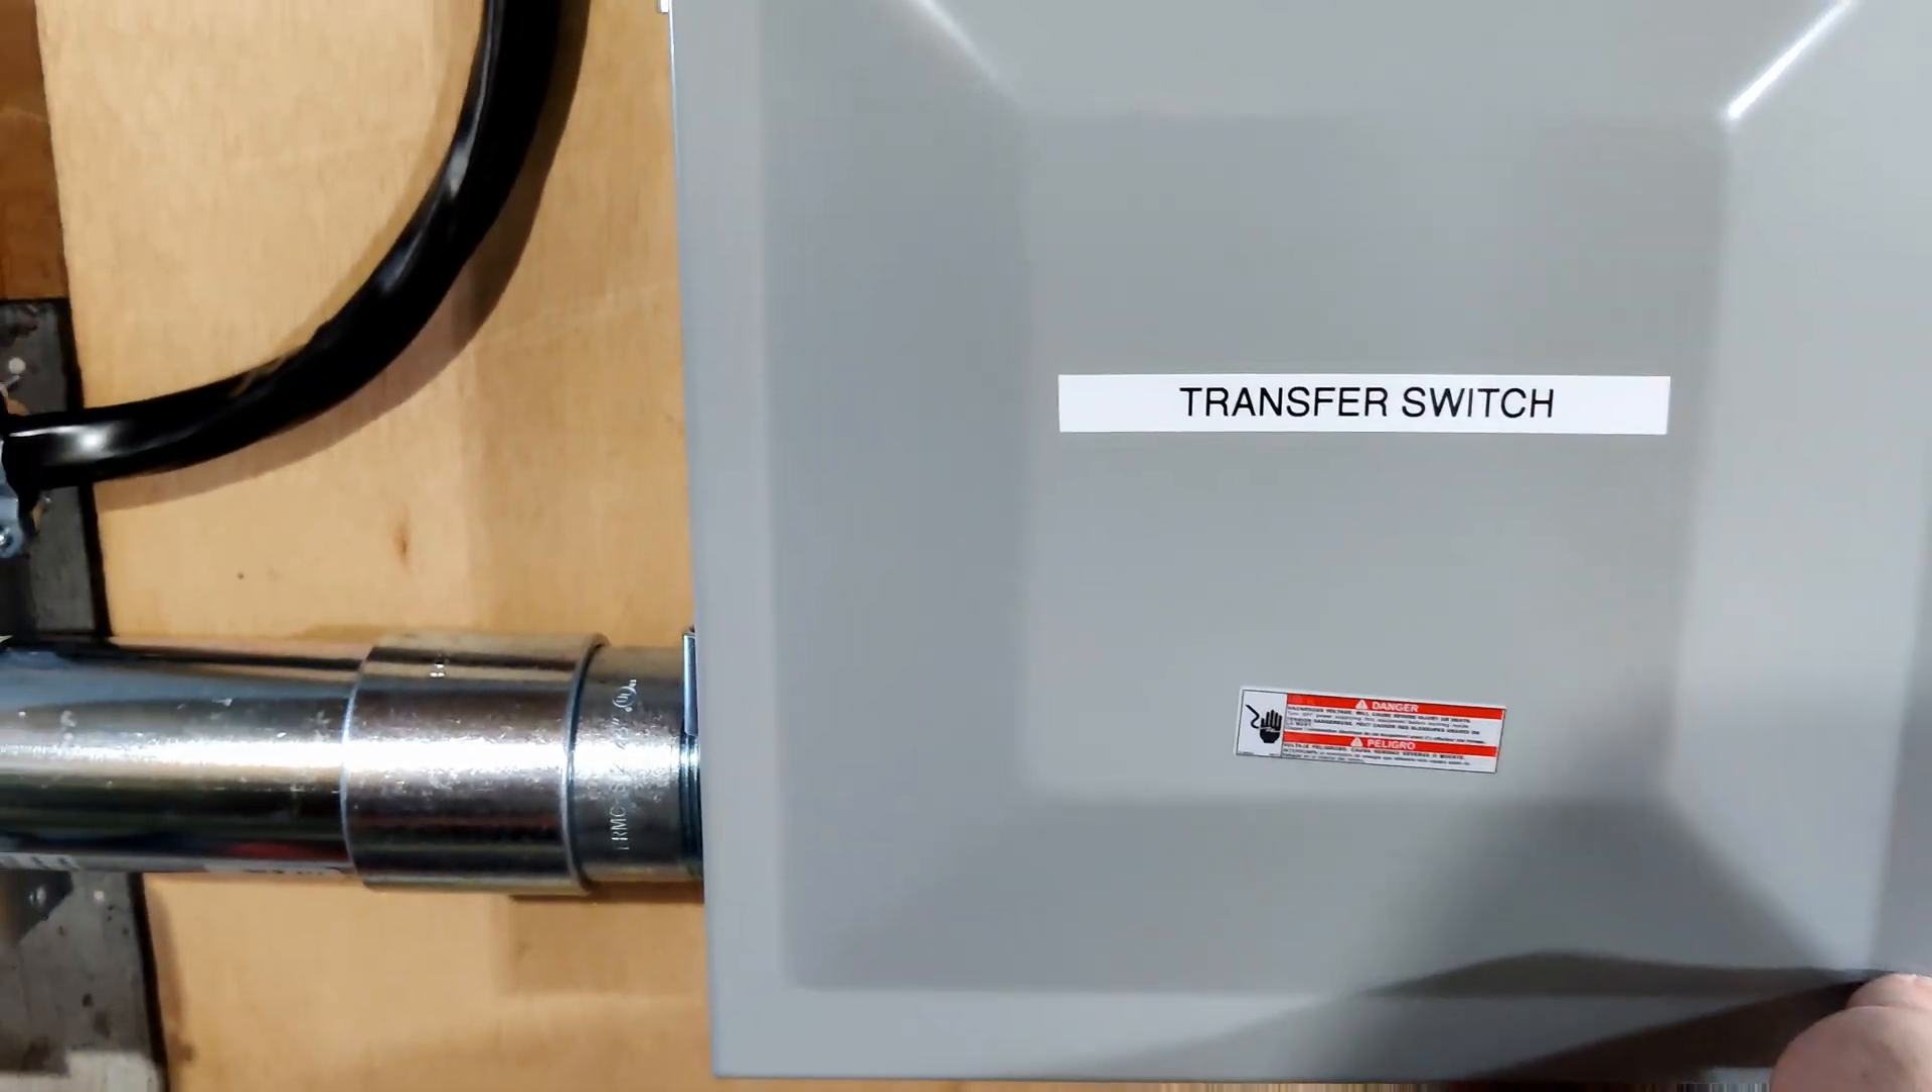The fridge is officially off grid. I put the cover on the transfer switch.